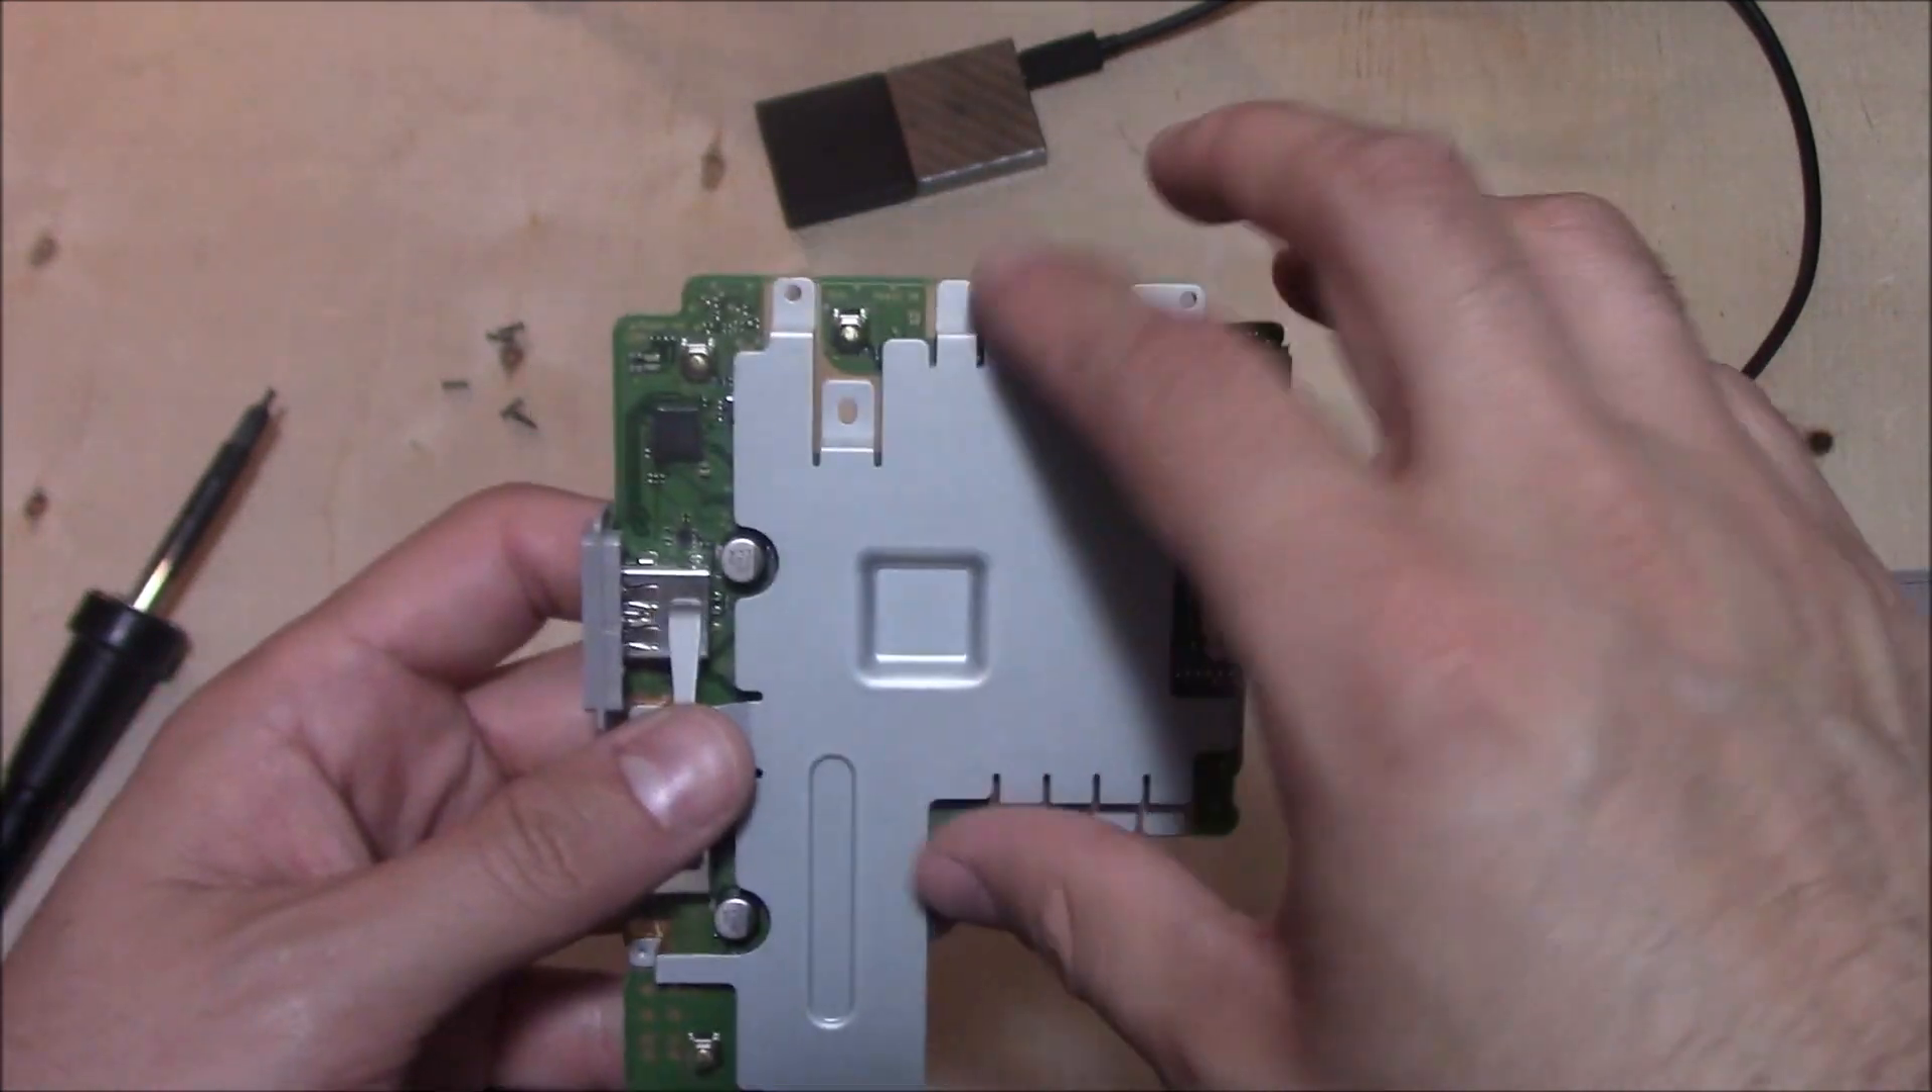And out comes the motherboard. Now, we still have this heat shield or heat sink.